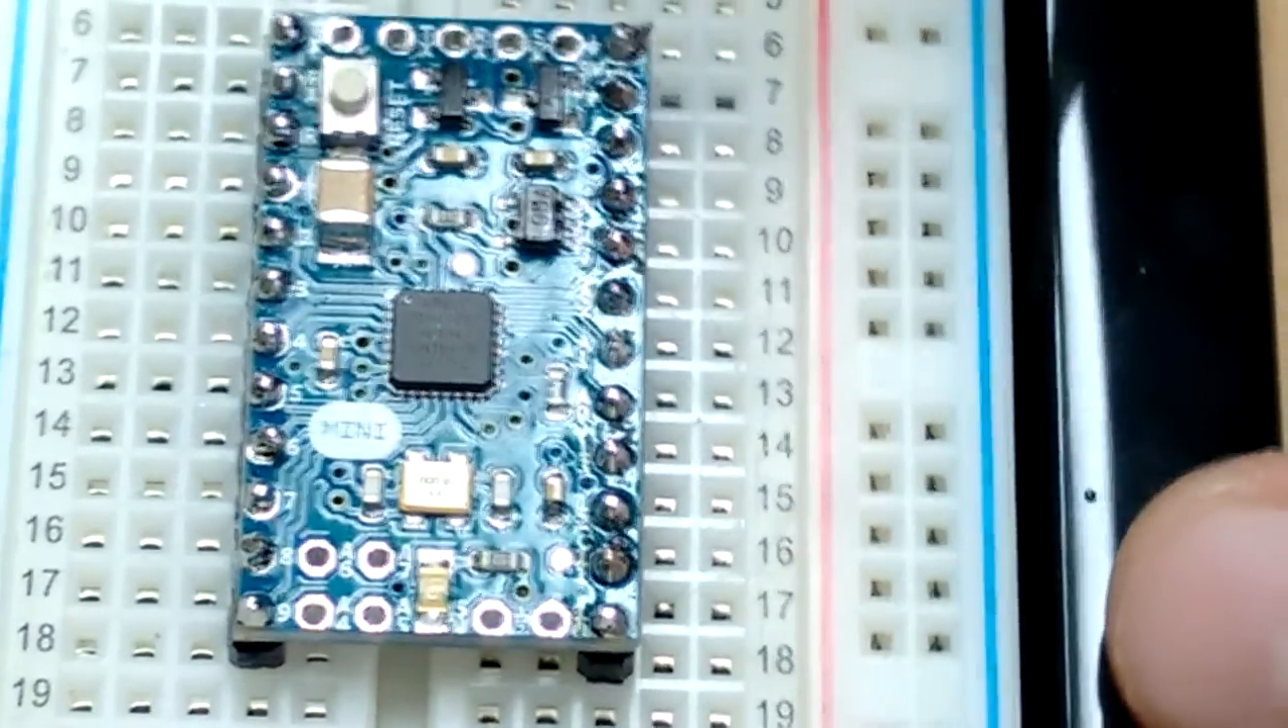So there we go we have a successfully soldered header pins on this Arduino mini.